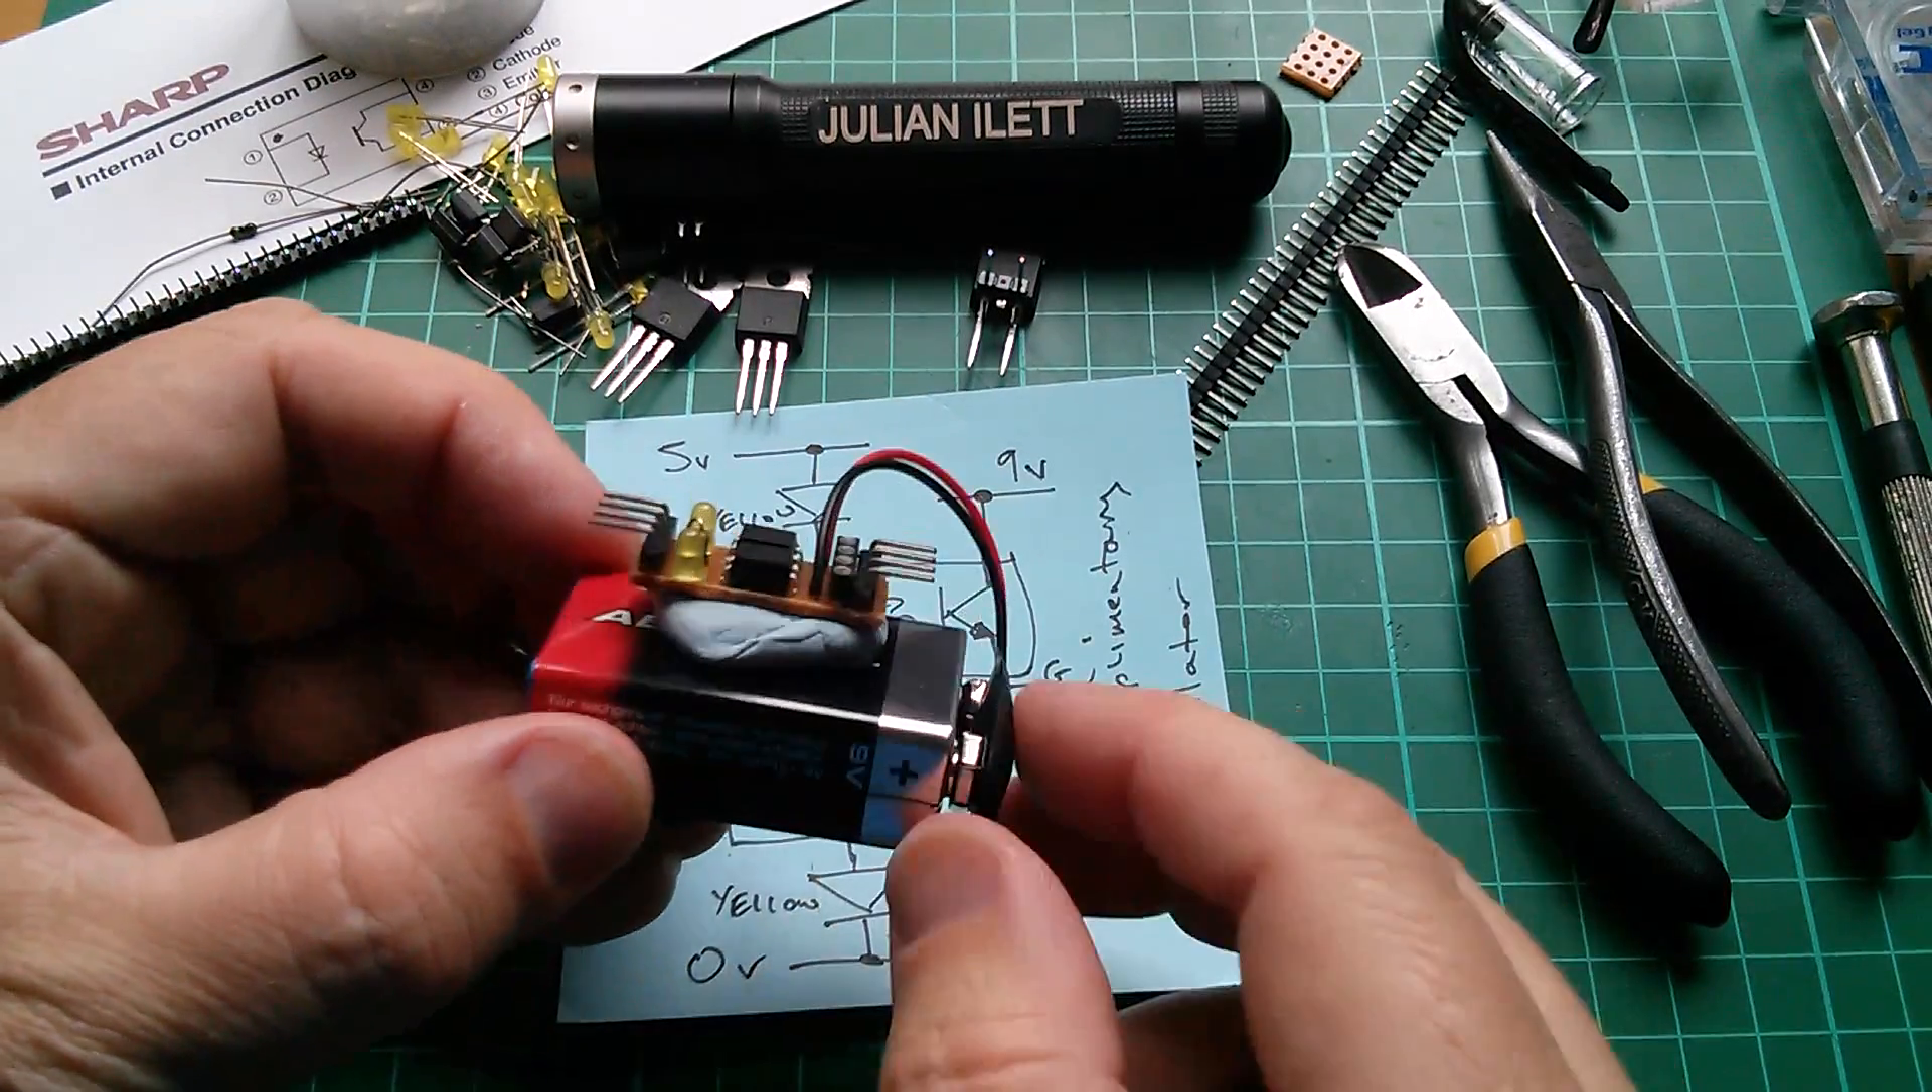So now I can hook up the output side of the decoy and see what sort of waveforms we get on the scope. Right, I've attached the decoy to the top of this battery.